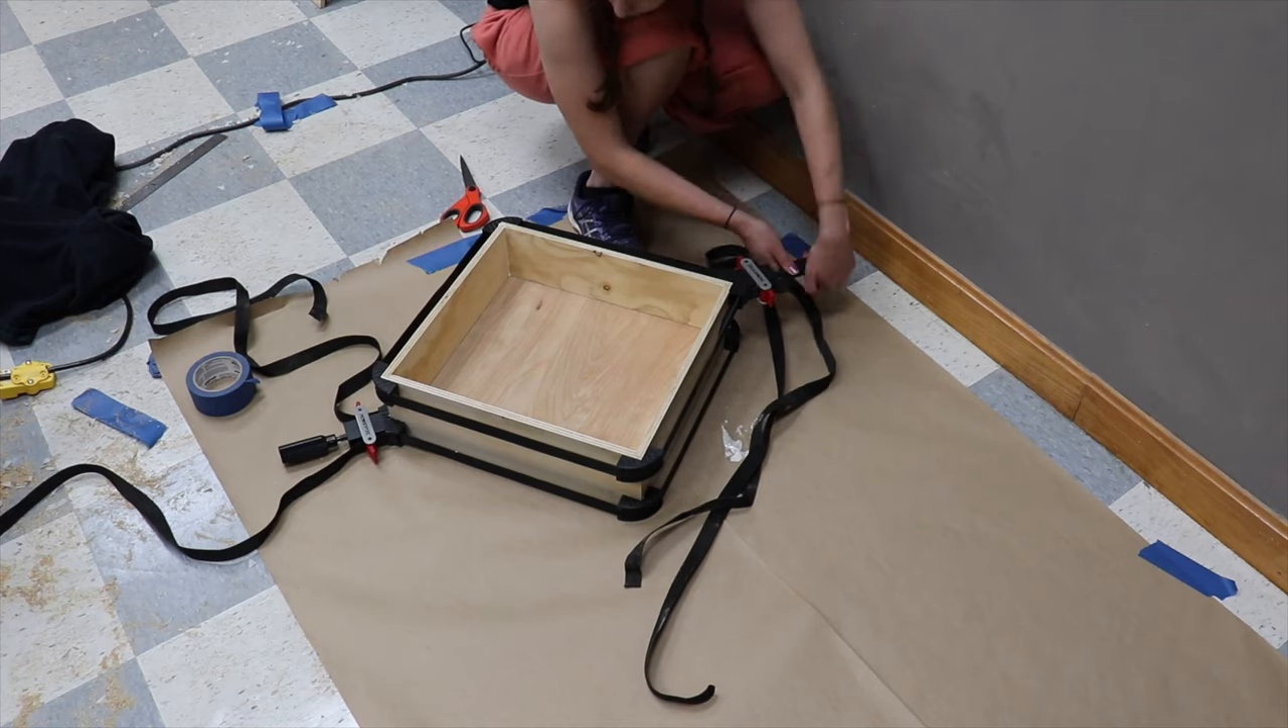Brook handled the glue up using band clamps to get nice square edges.